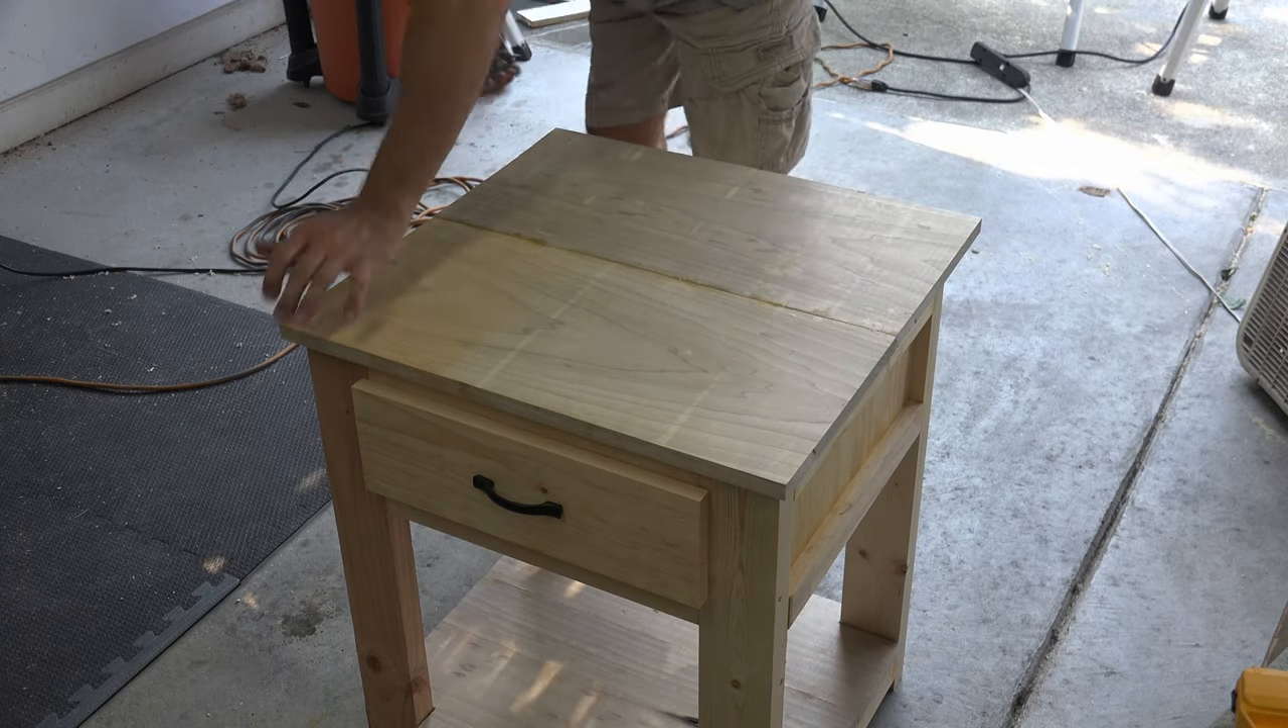With the drawer not being flush with the face, we need to ensure that the tabletop is at a minimum flush with the drawer face.